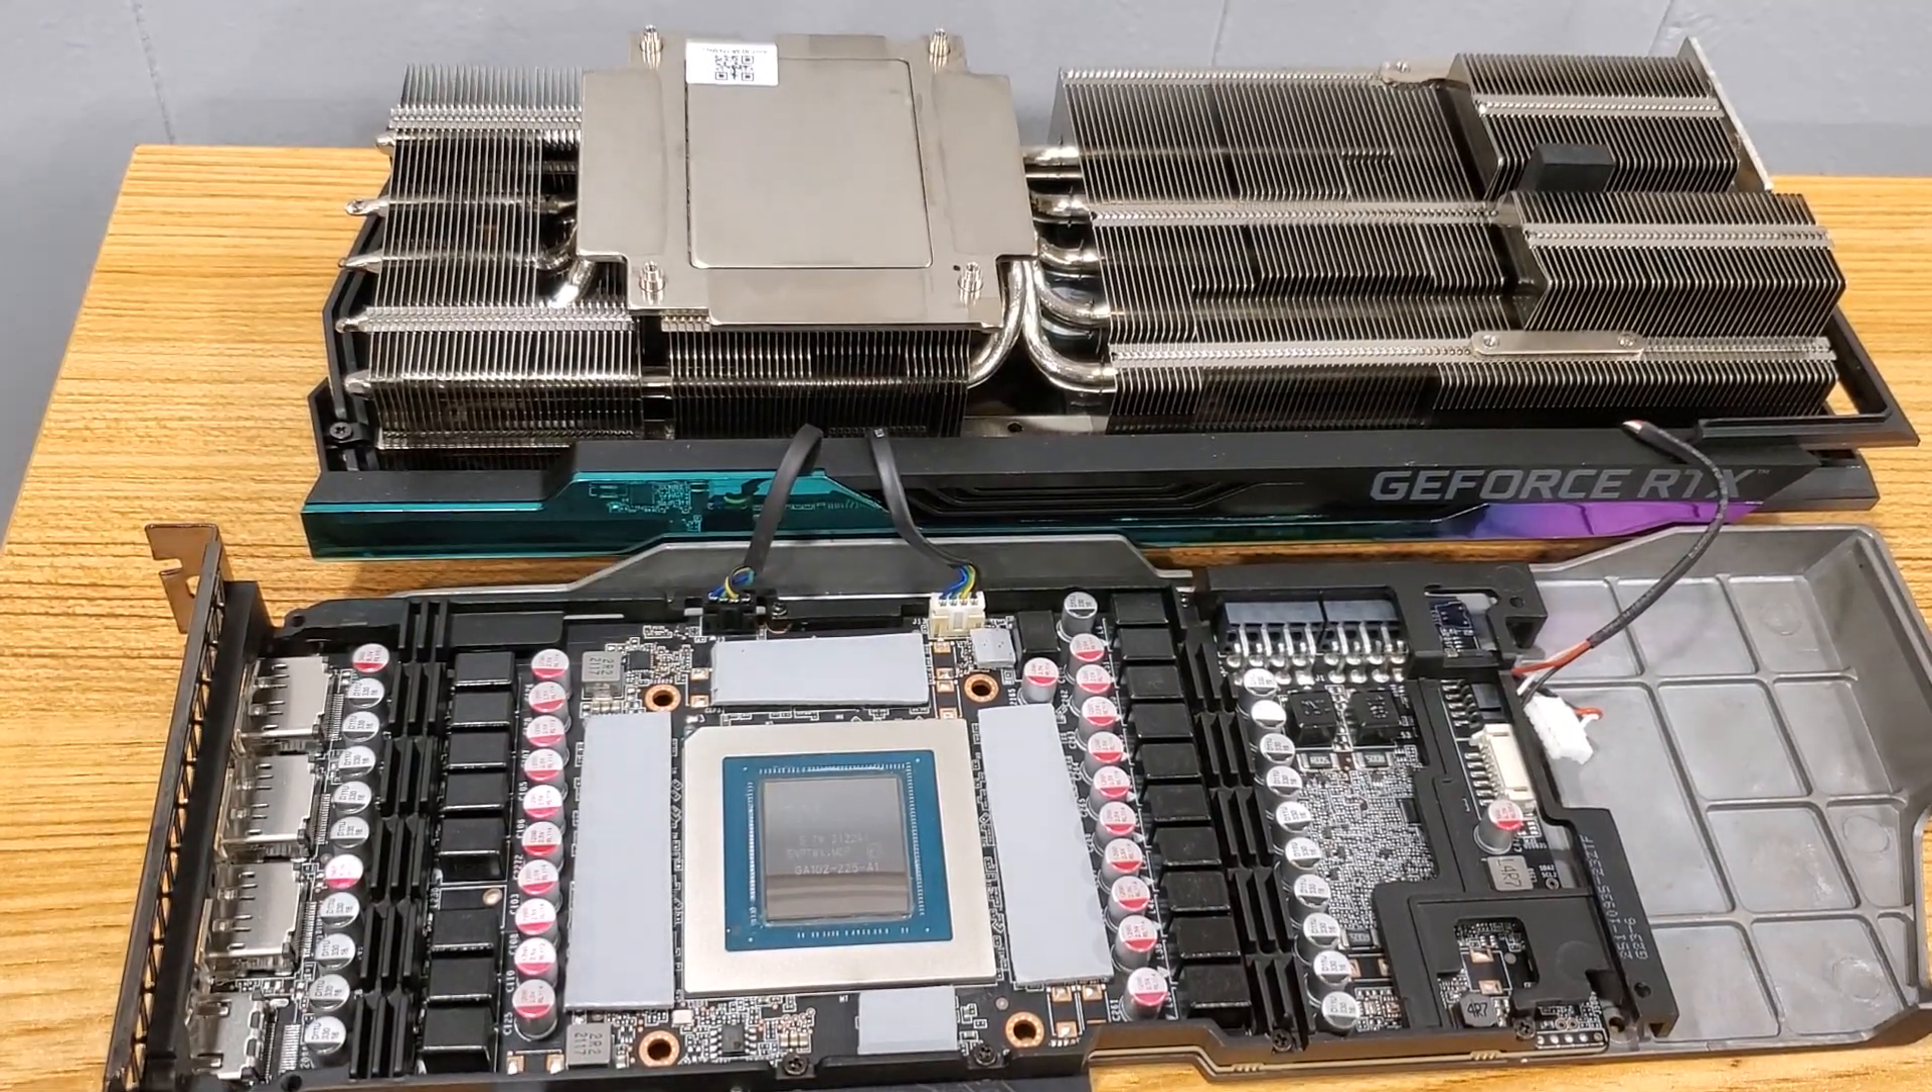All of our thermal pads have been replaced and installed.